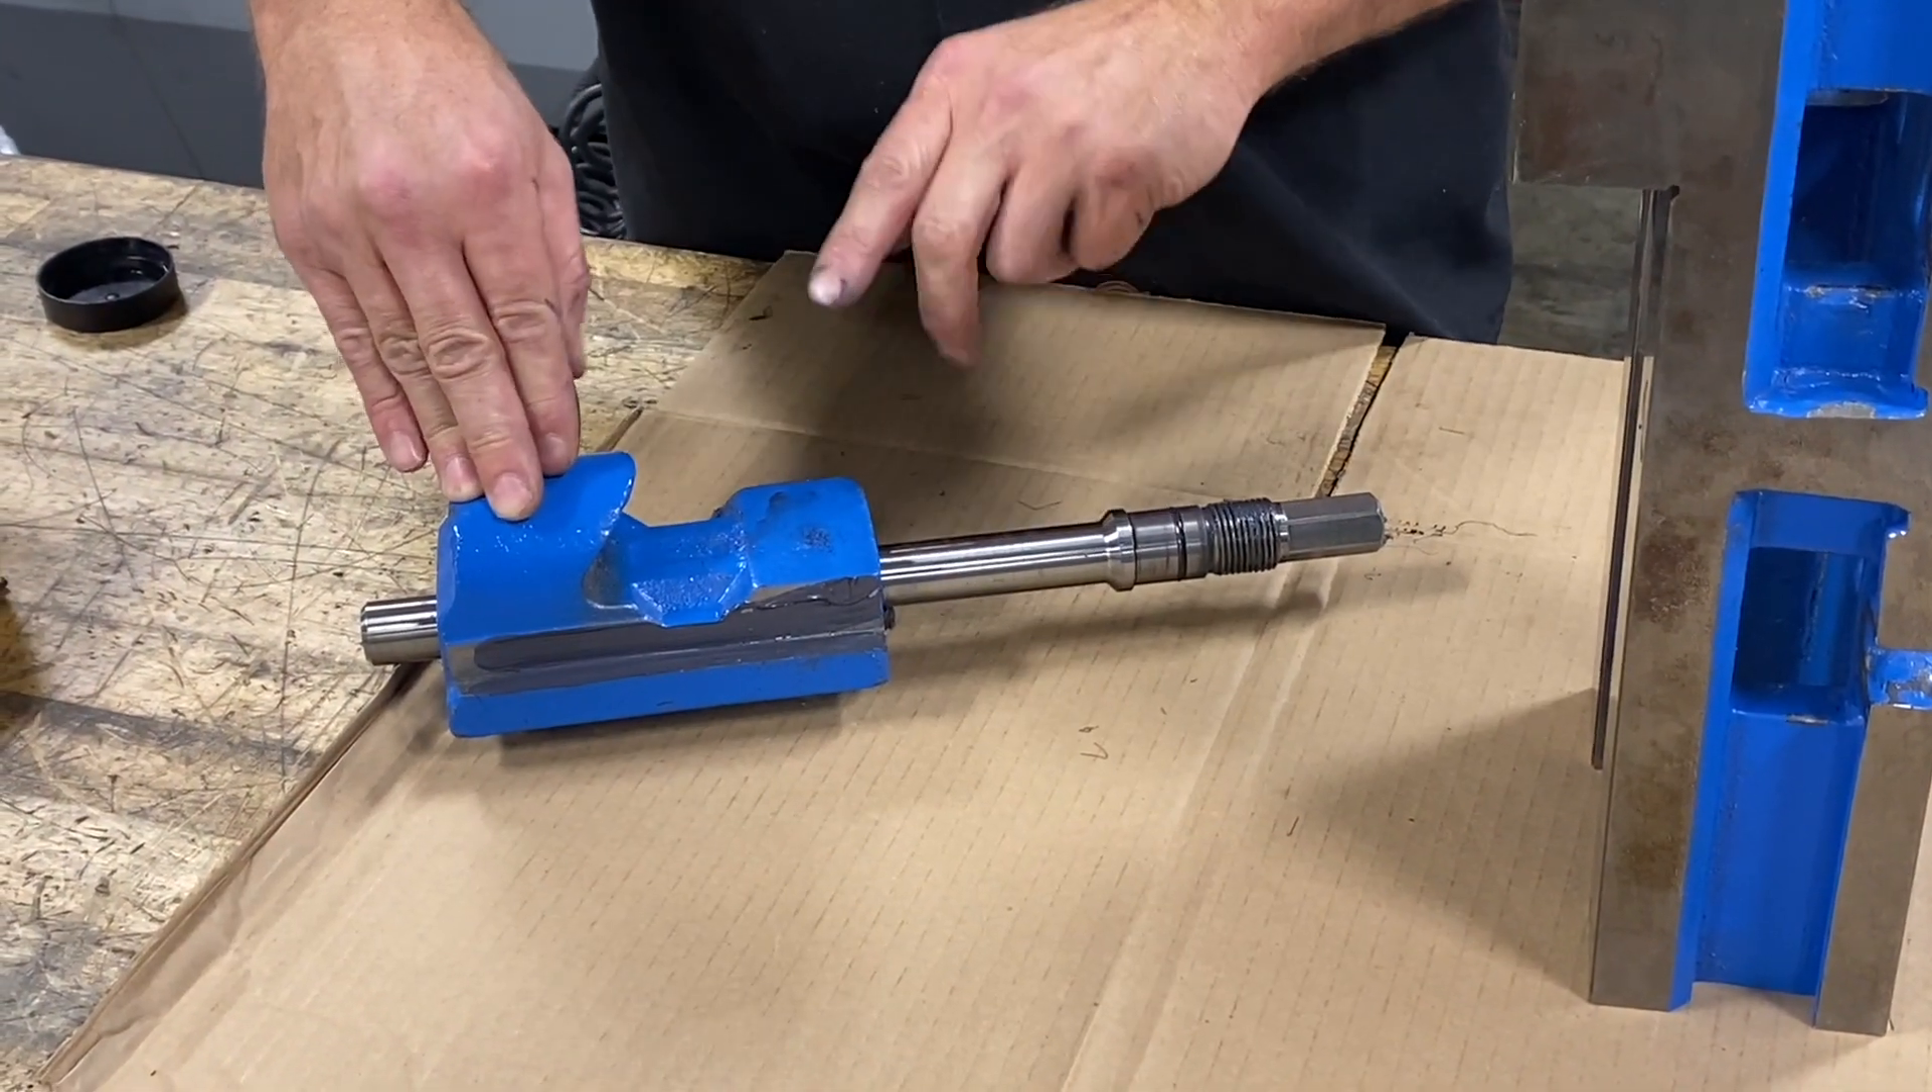So I went ahead and I assembled our lead screw into our movable portion here.